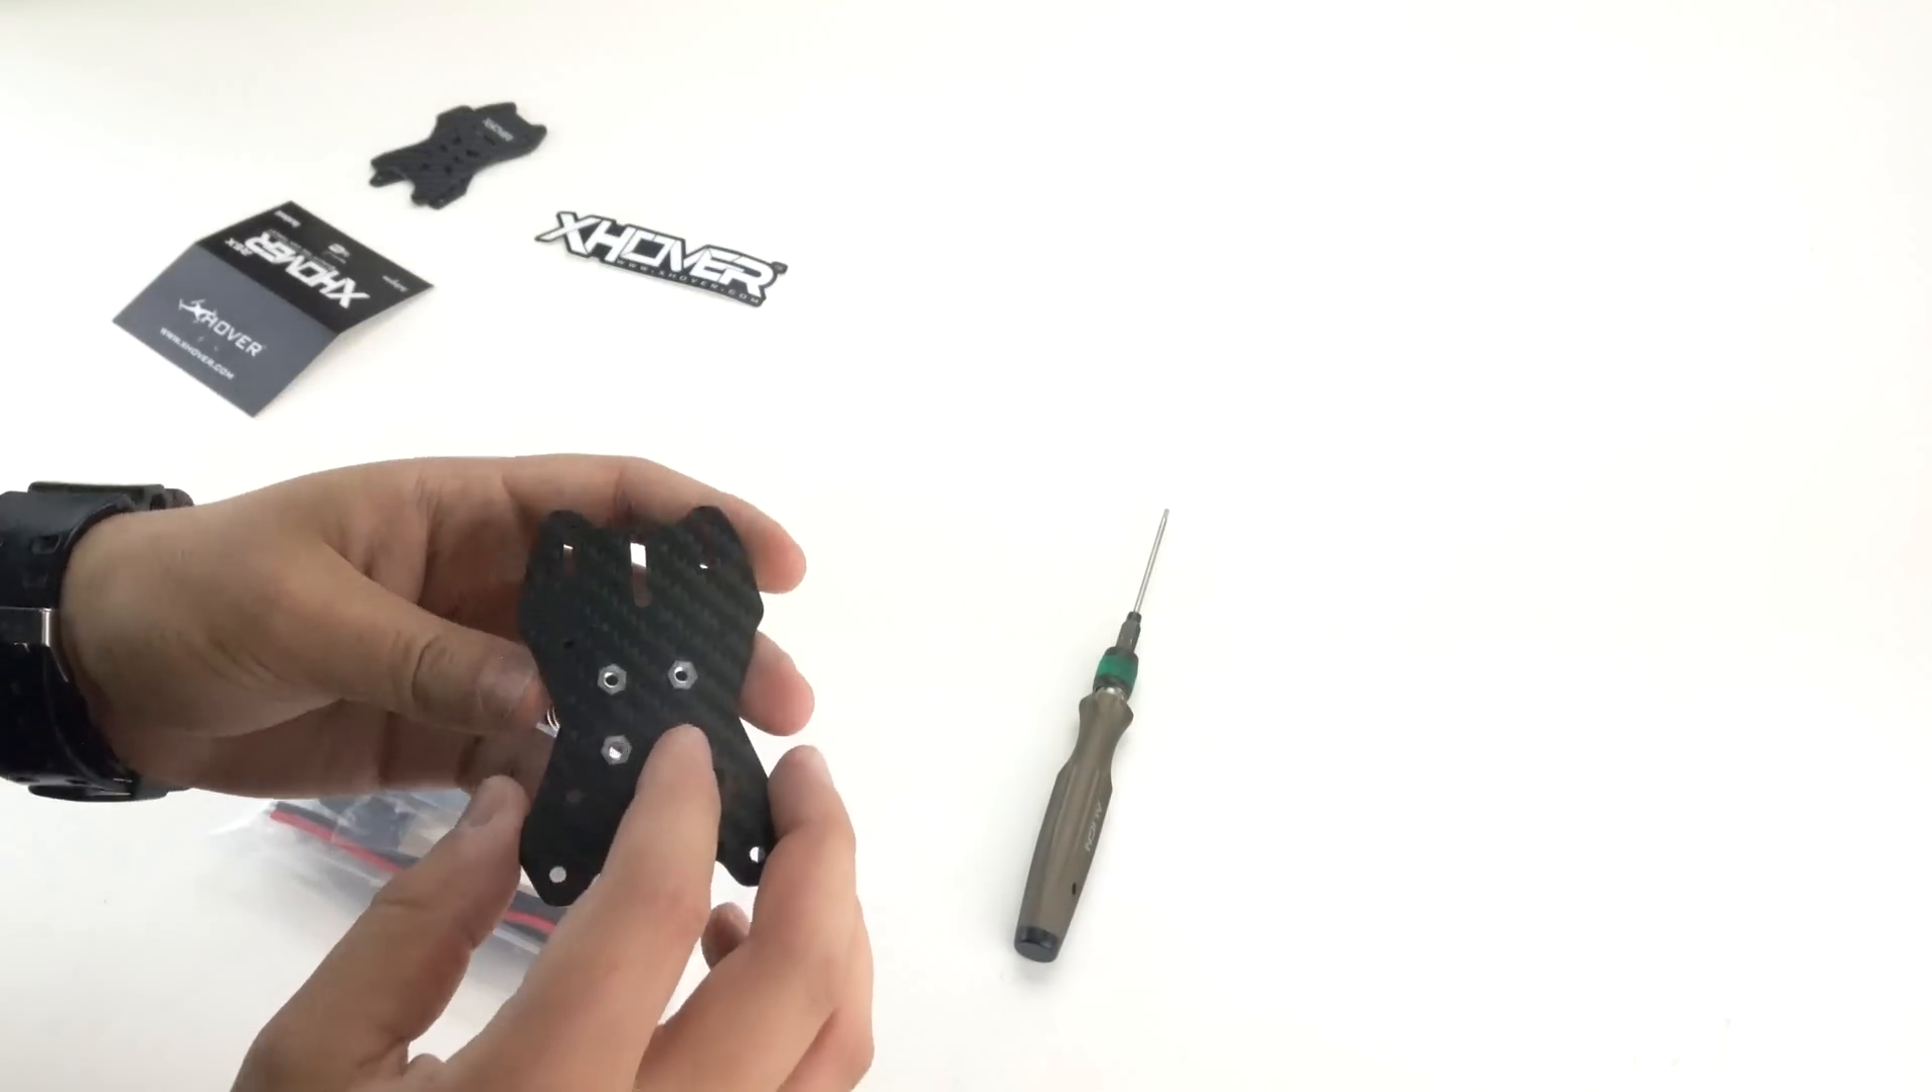And you'll notice this middle plate already has a press nuts installed.